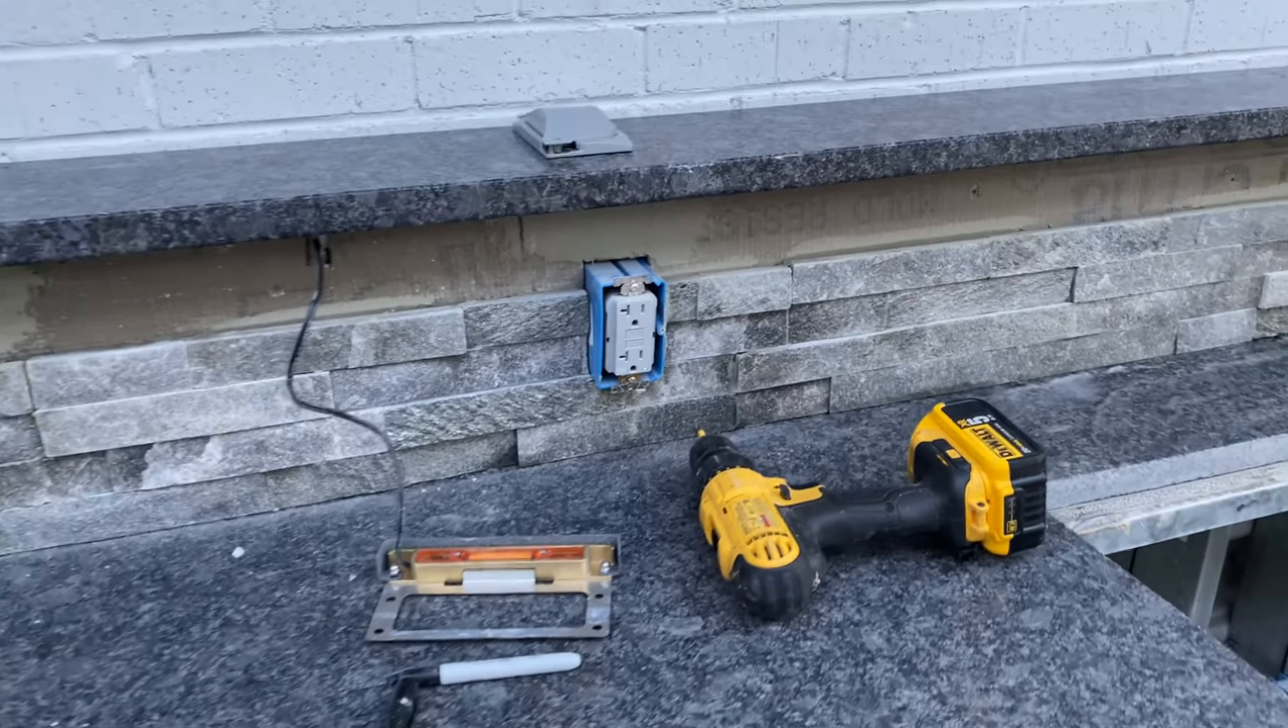I'm in the process of uh putting our stones on on the backsplash.